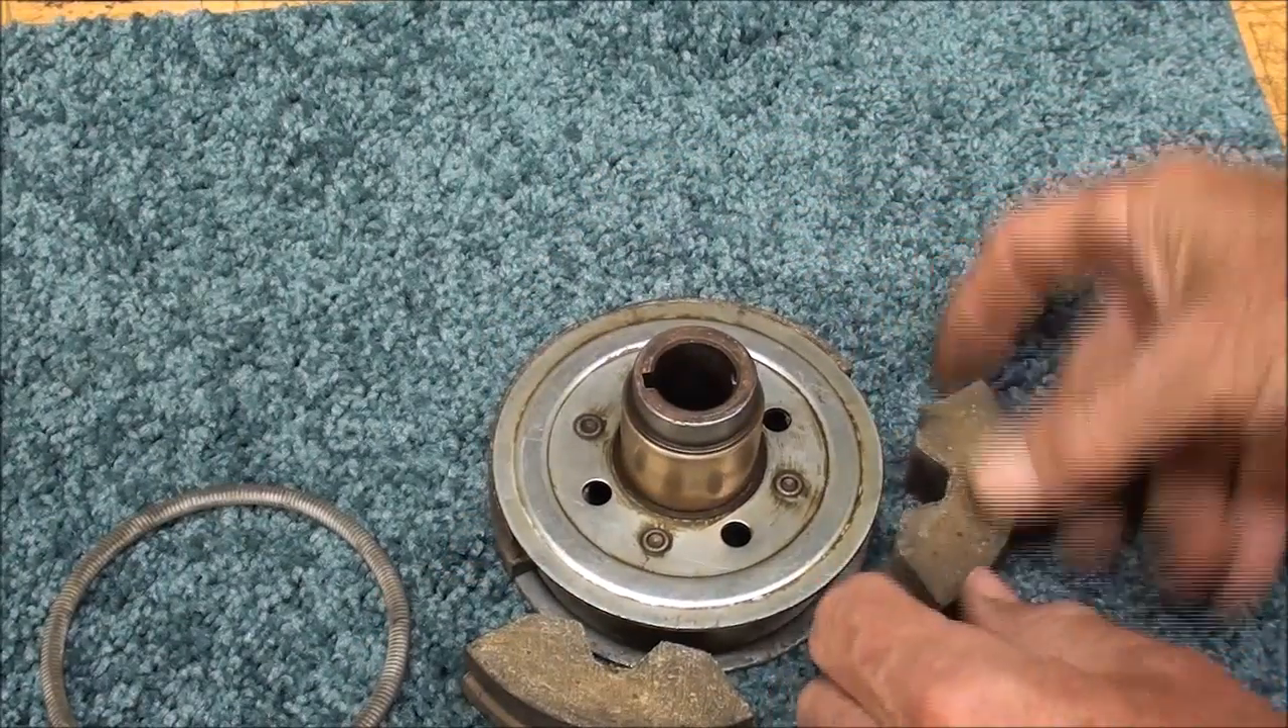I changed my mind, I took the spring off, it wasn't as hard to get off as I thought.